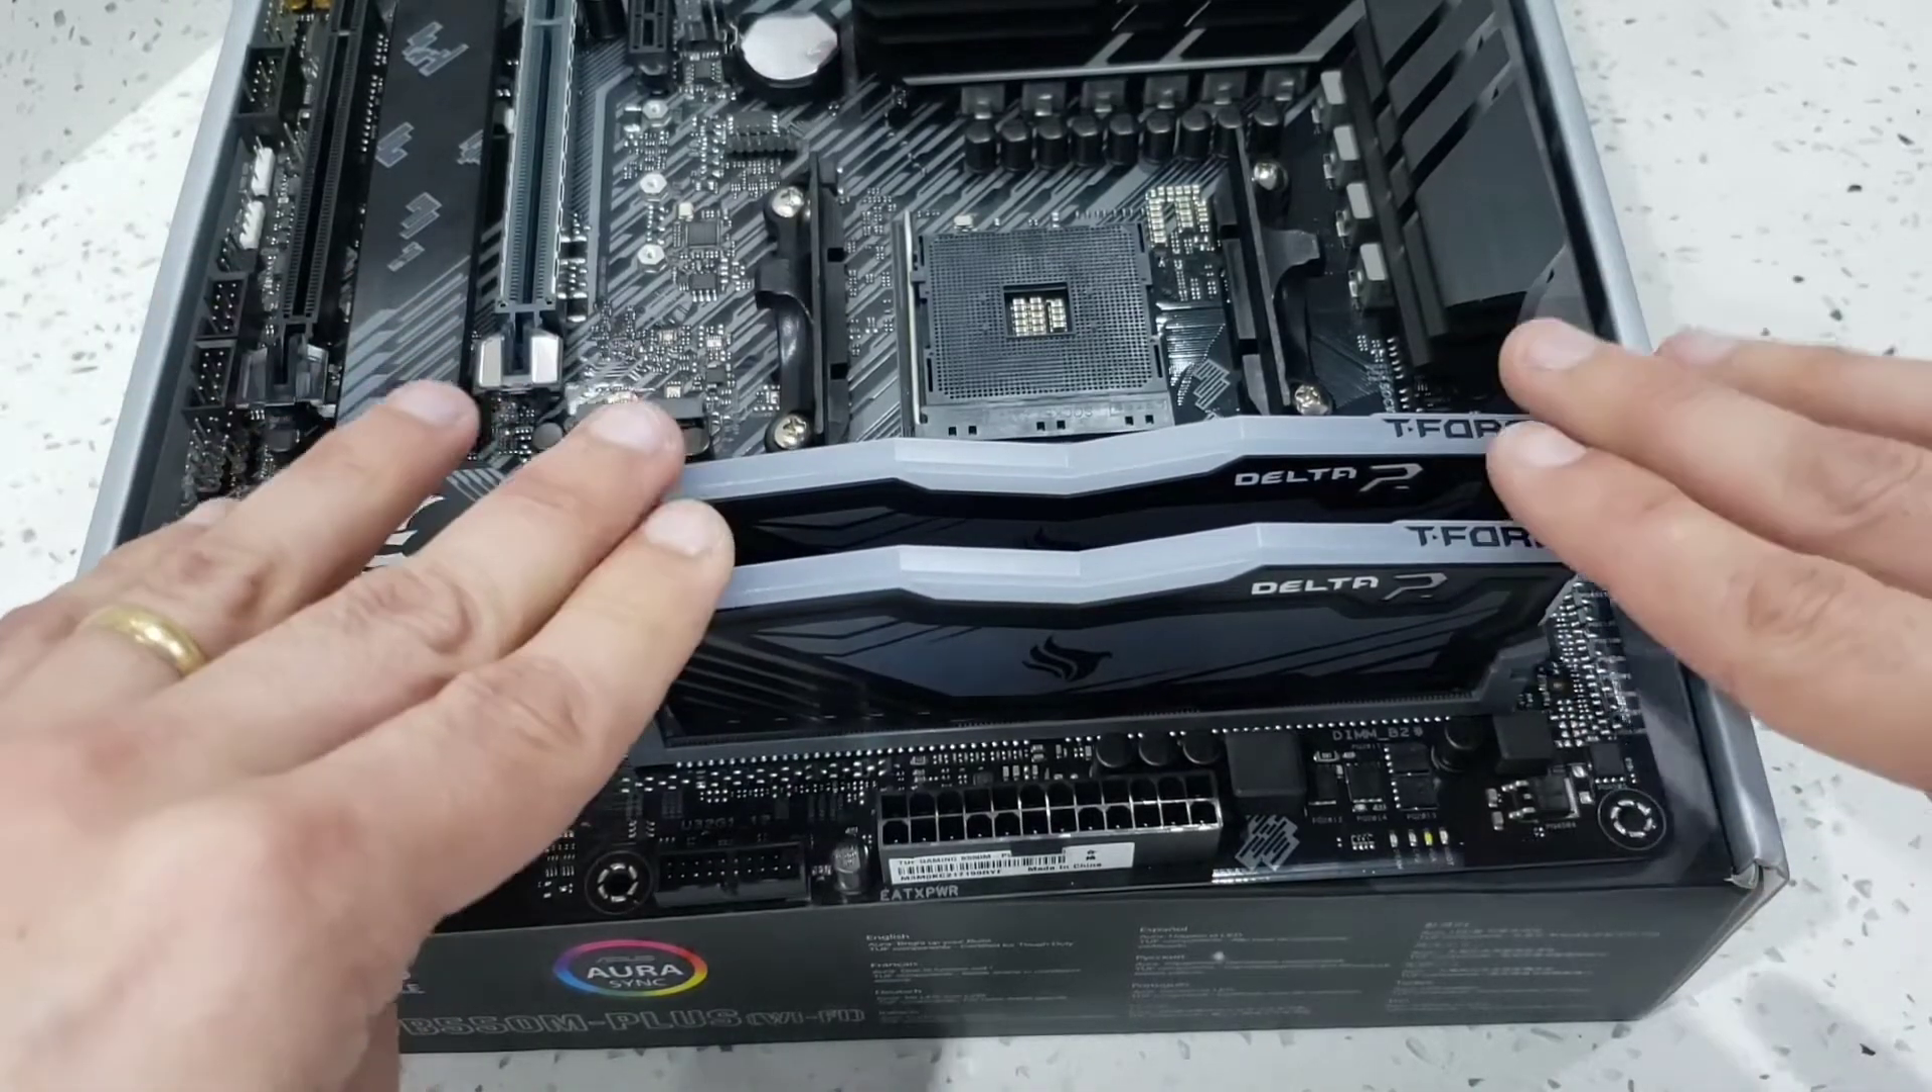Então aqui já tá instalado os dois pentes de memória.